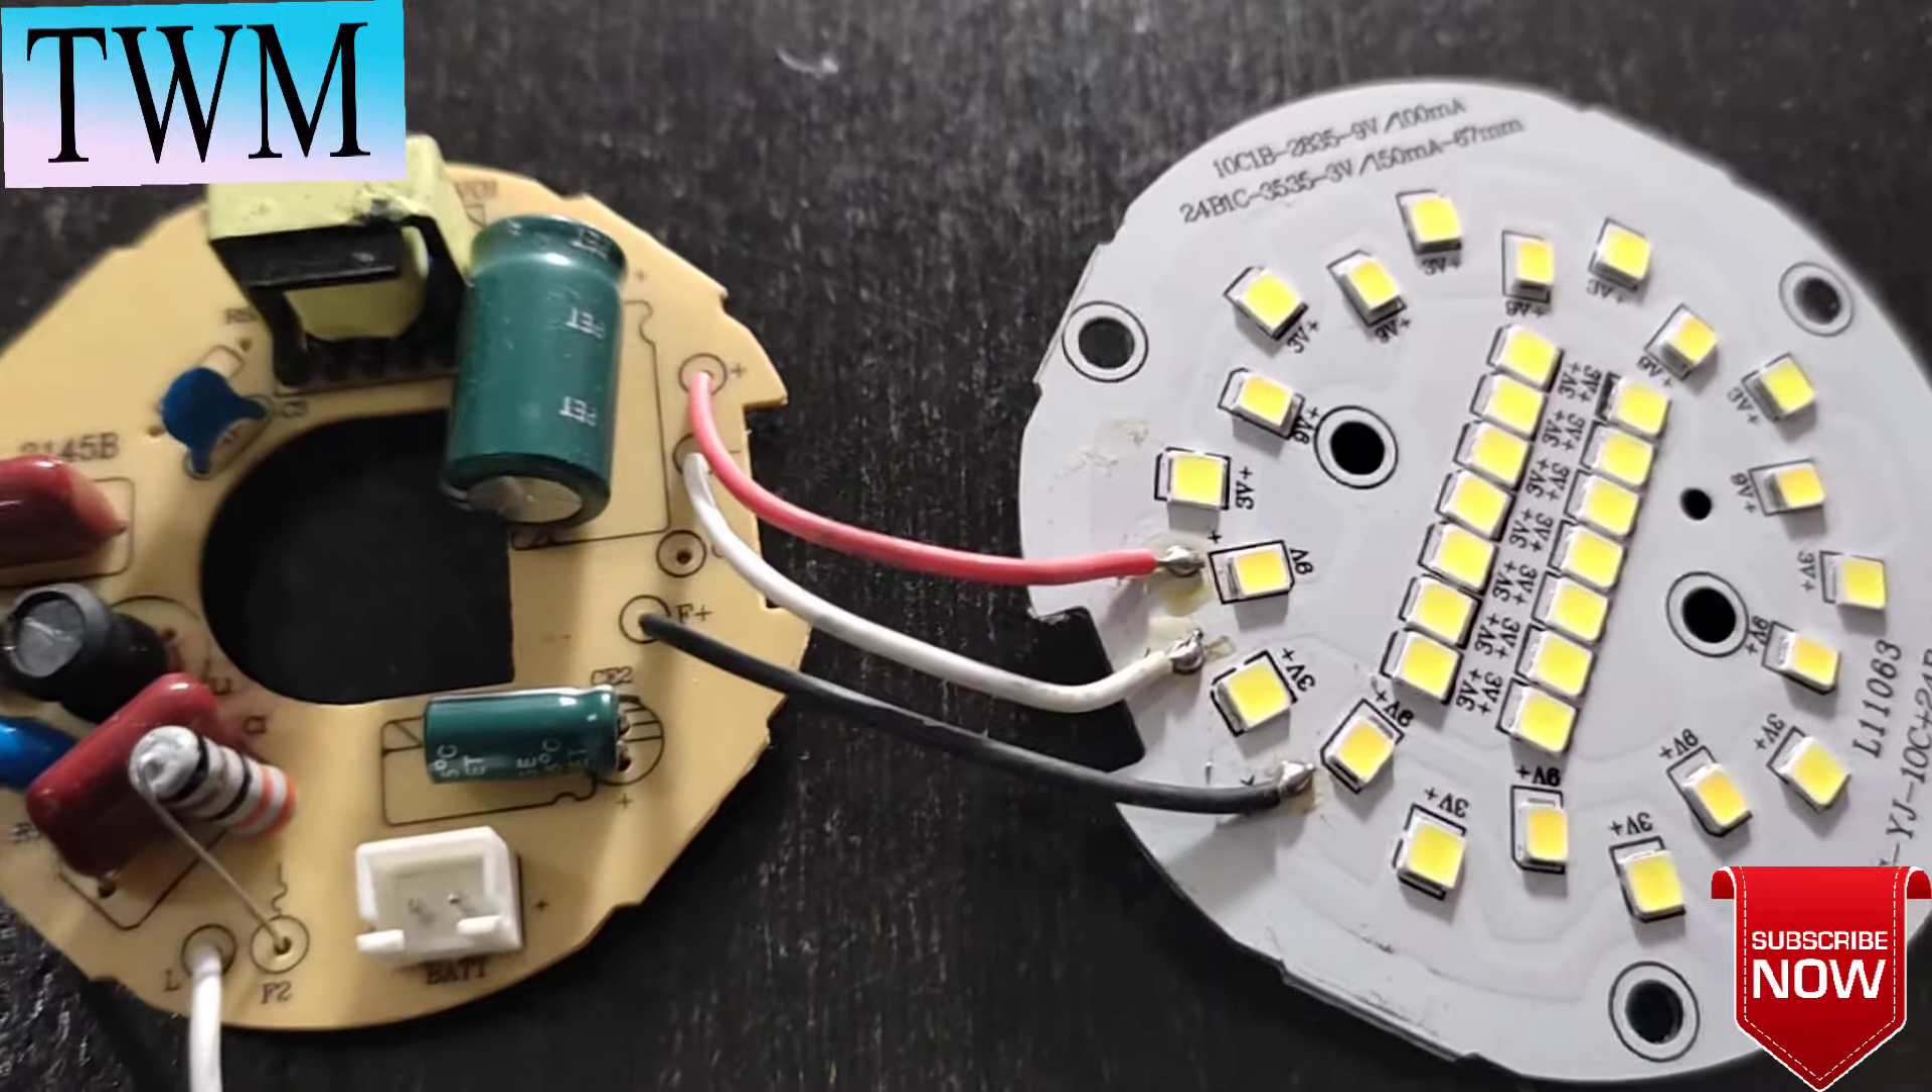मैंने same to same wire को soldering कर लिया है।